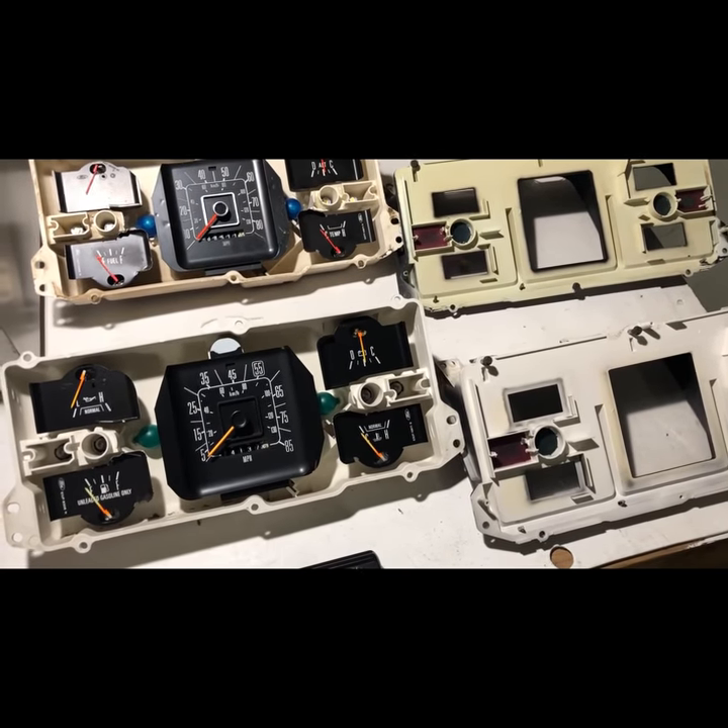Alright, well I have the clusters separated.